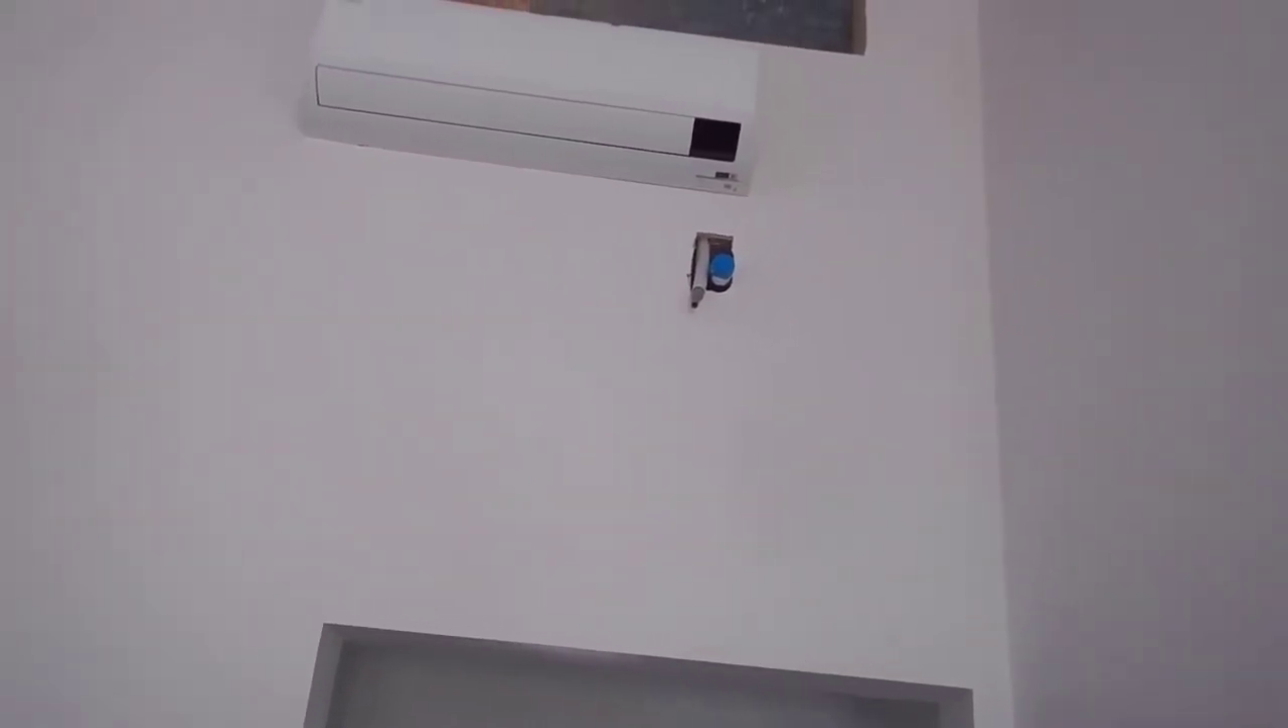Yesterday we had the HVAC folks in and we now have a mini split here, a fairly large one with the drain that is not complete yet.